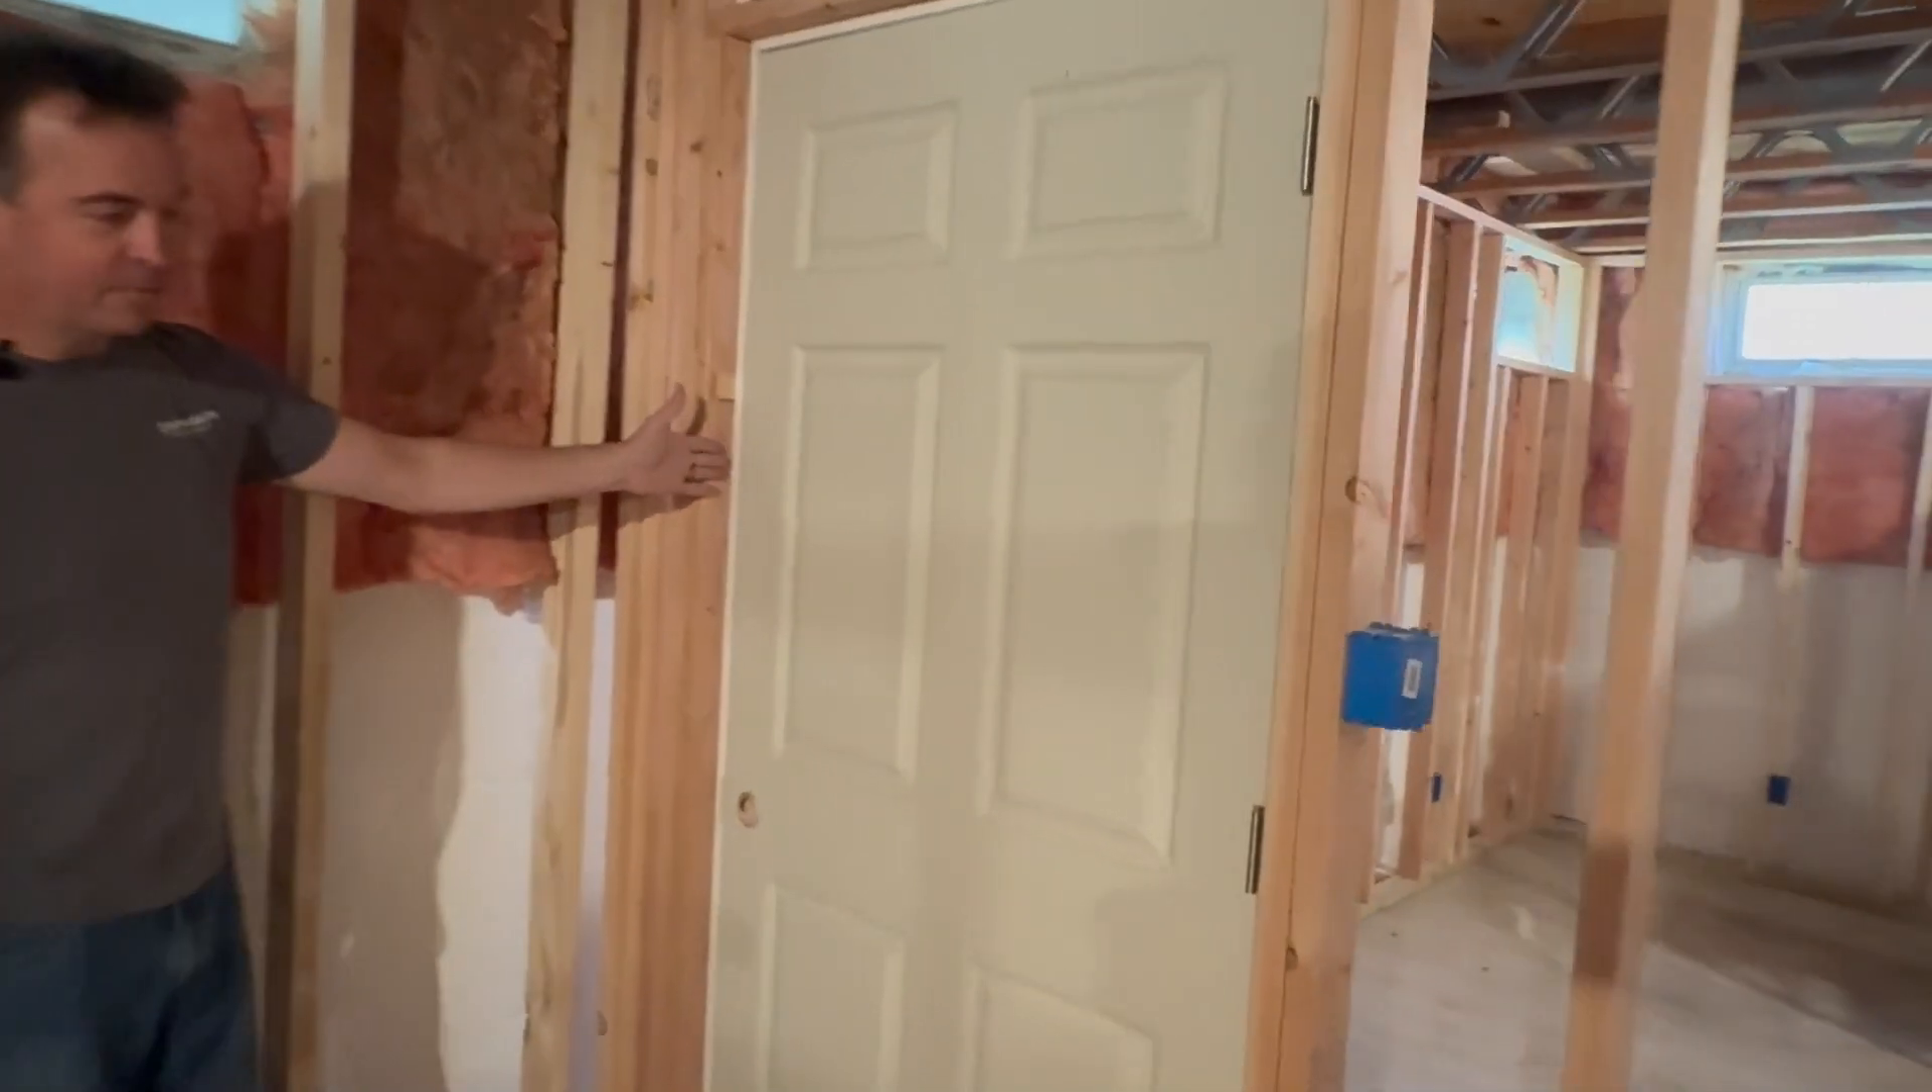So now I already mounted the door on, uh, on the frame here, got the hinges back on.